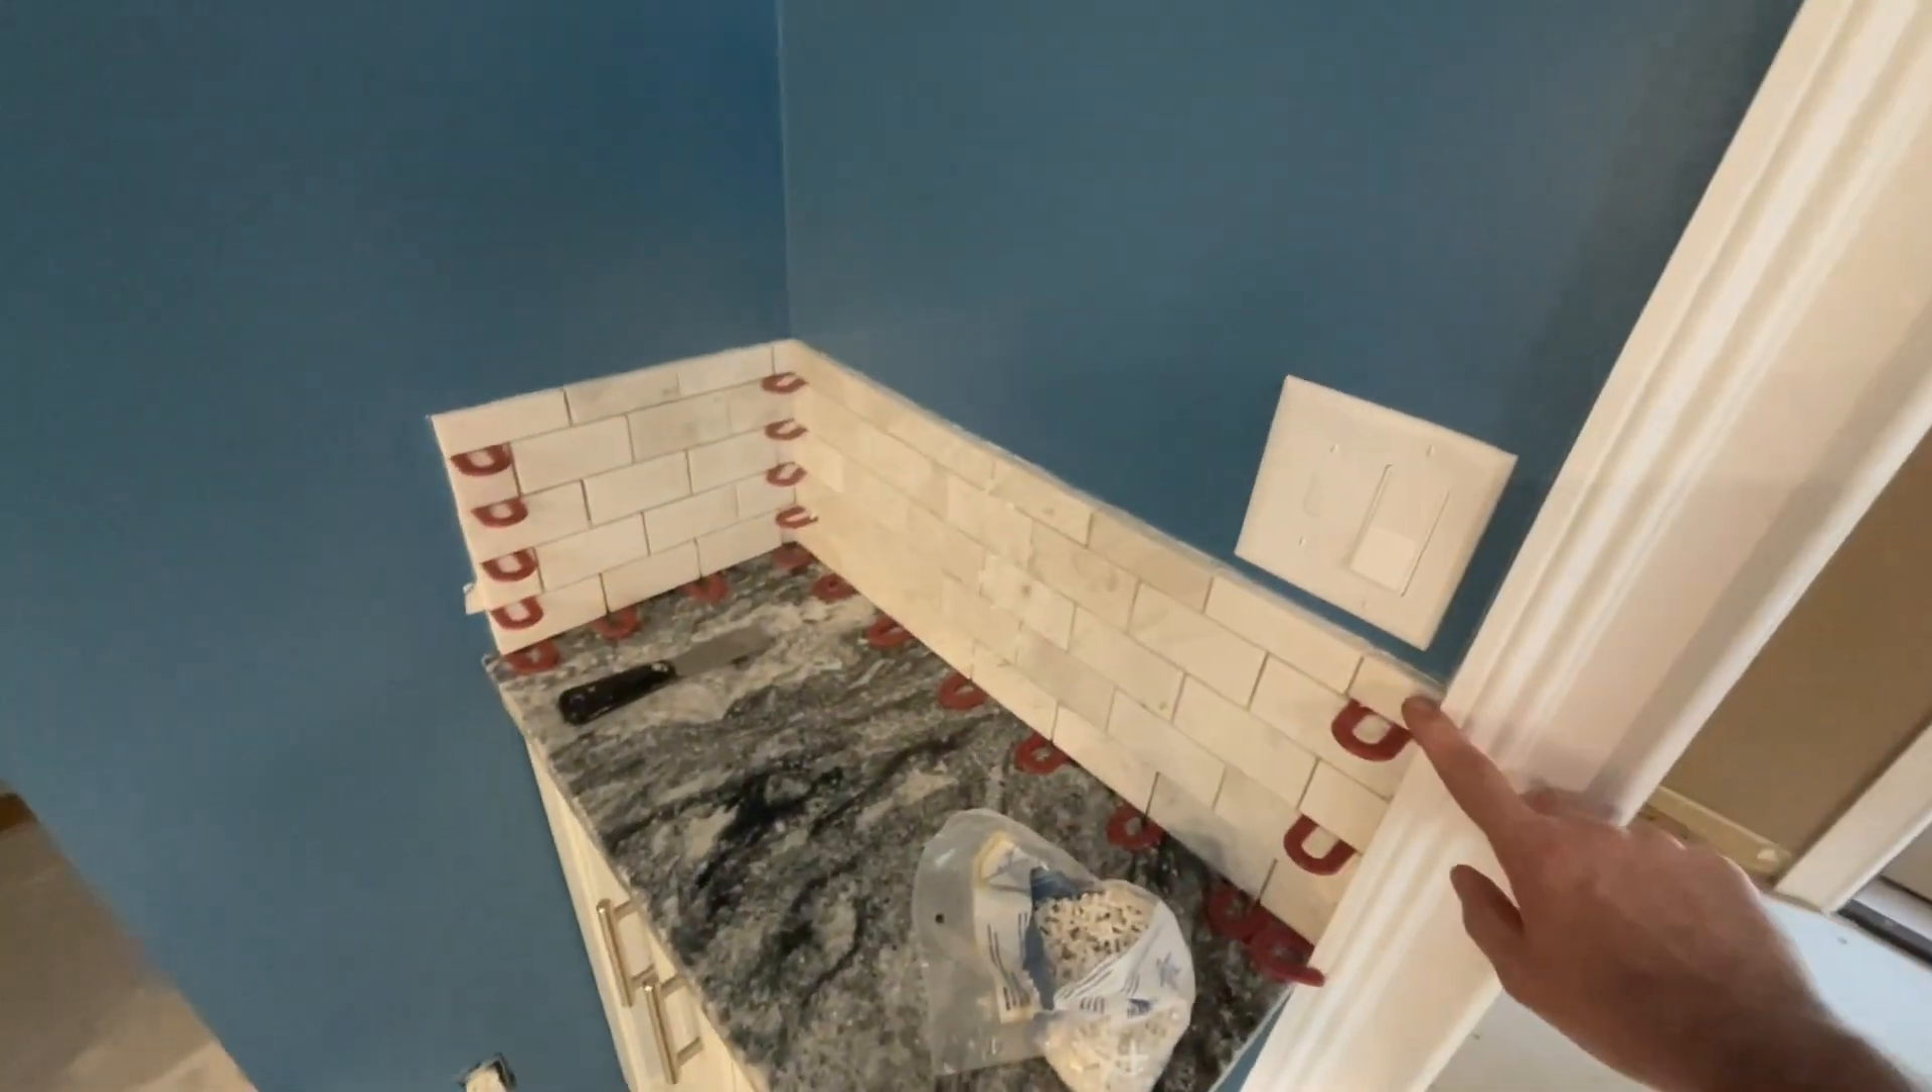I got most of the backsplash in for this little spot.